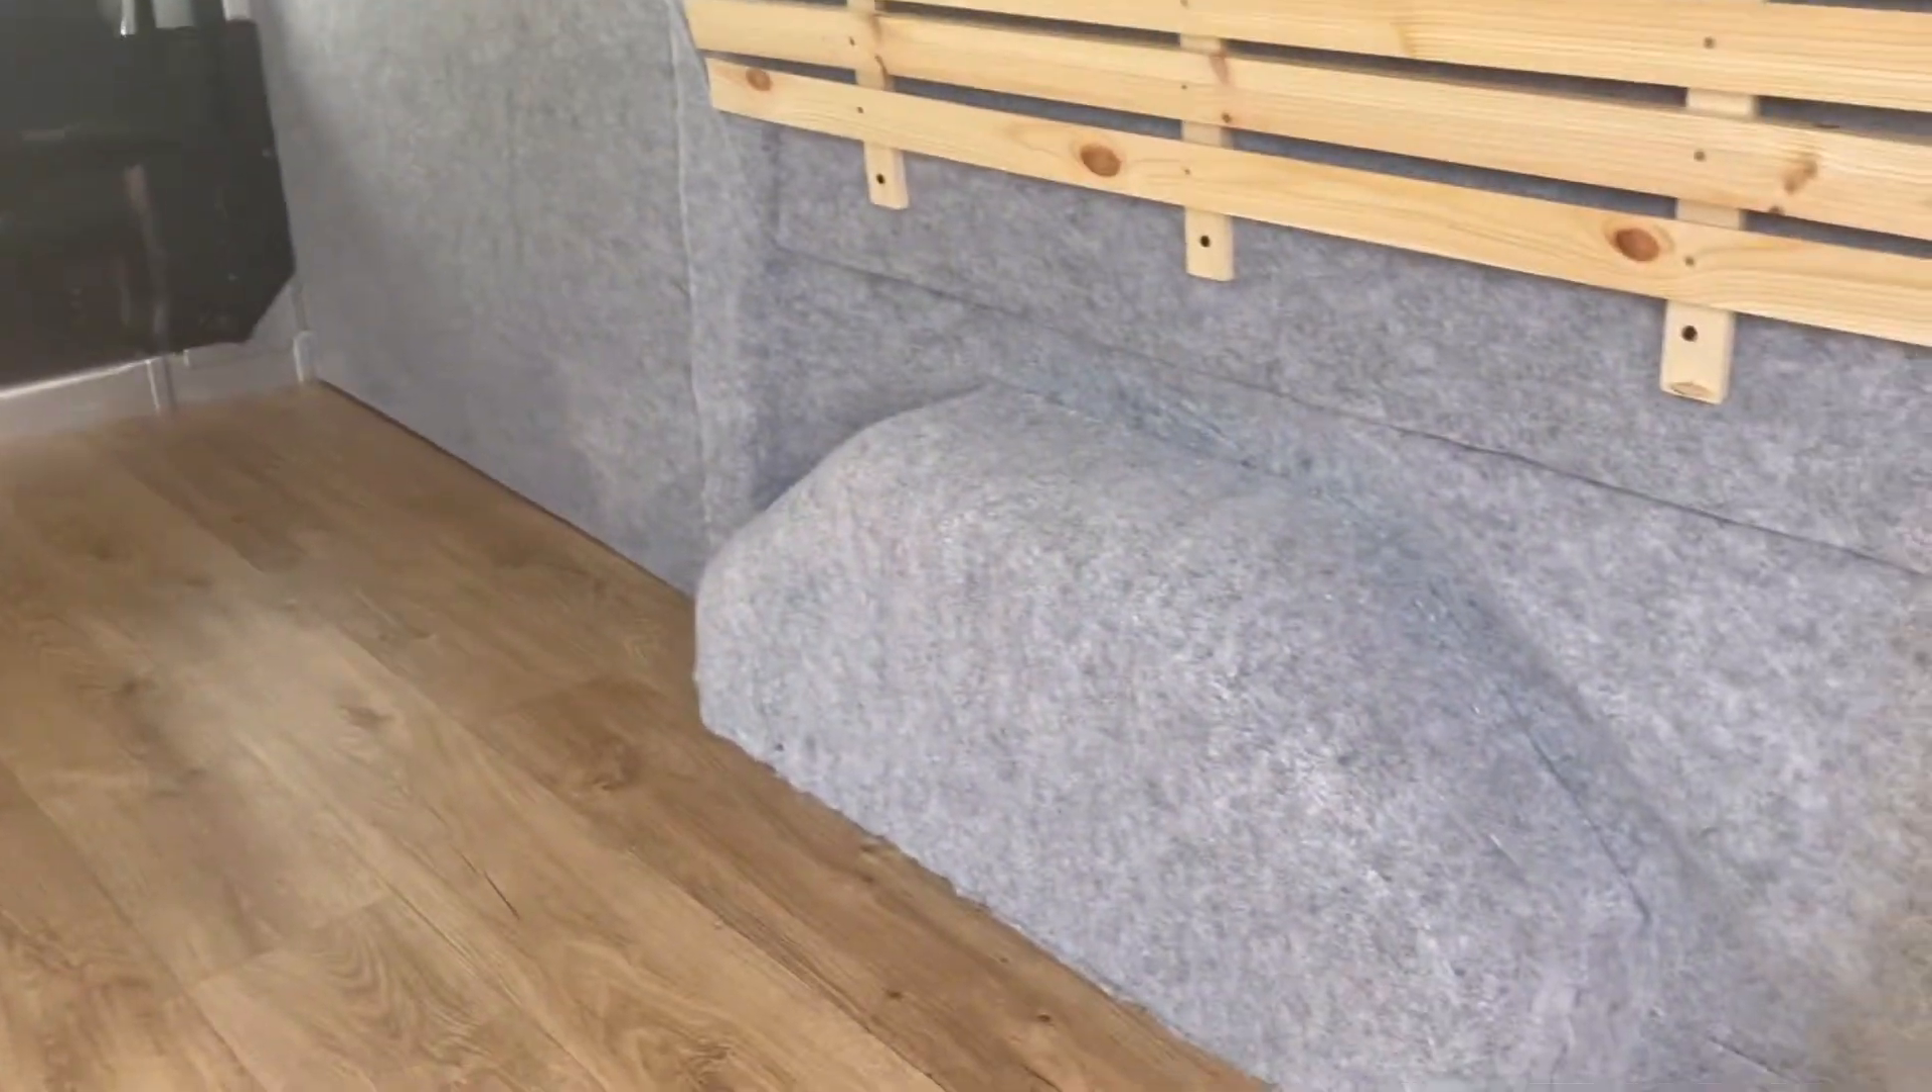So that's all the panels back on.